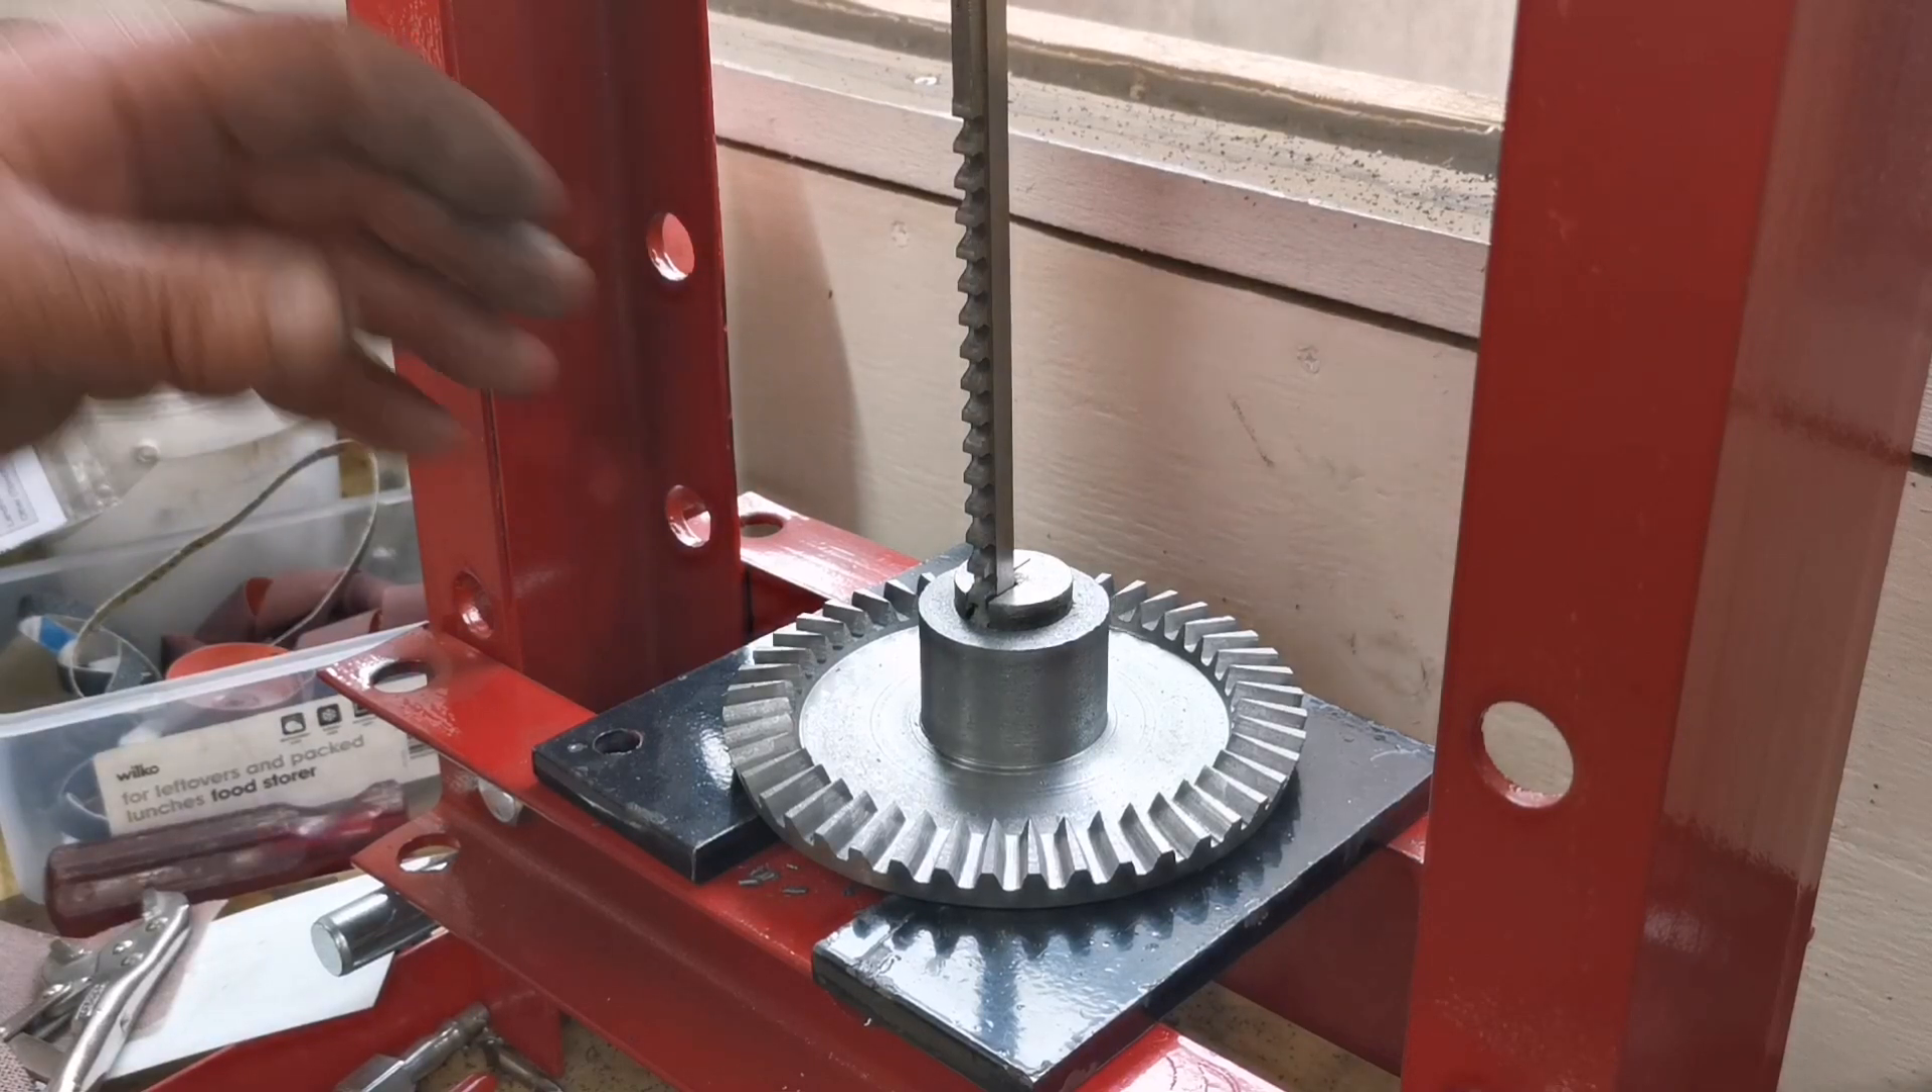Right I've got the key cutter guide in there now.